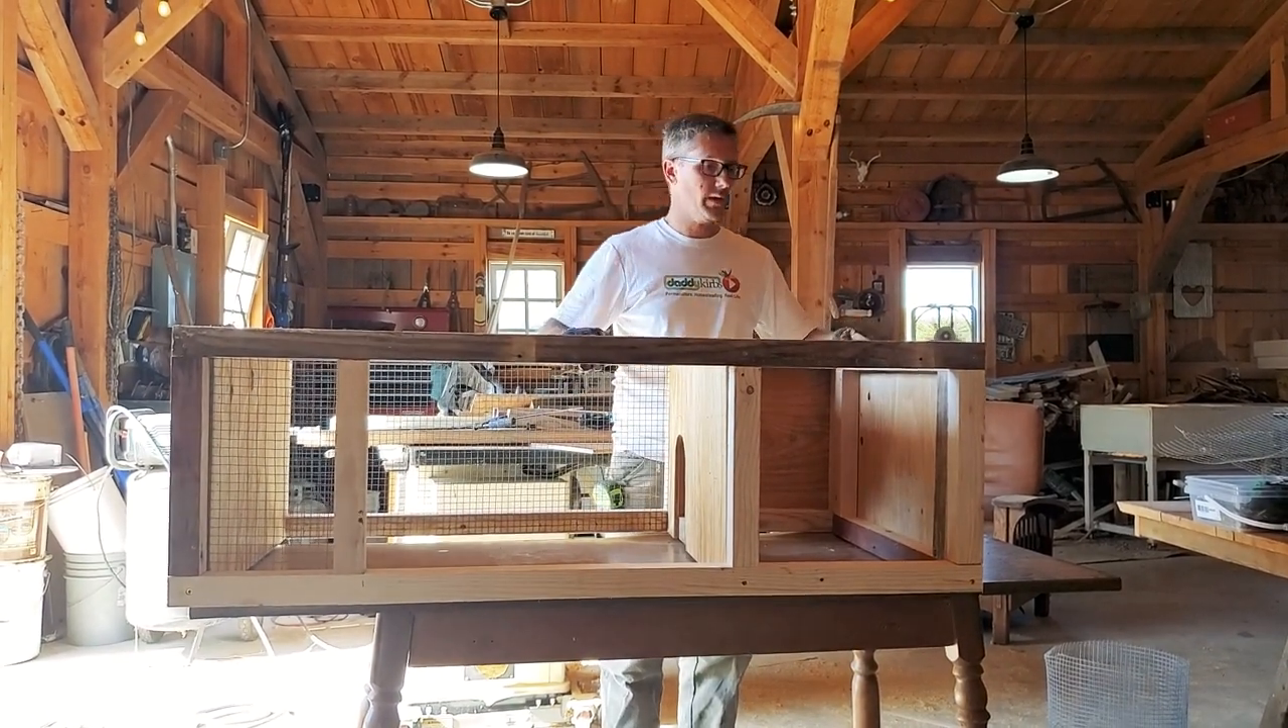Okay, now that is basically, of course, we need doors, a sandbox, top and bottom wire but that is your main framework.